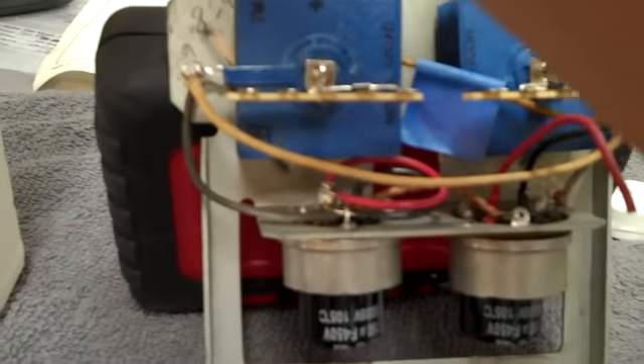The first wires are soldered and you'll notice I gave myself plenty of extra wire here.